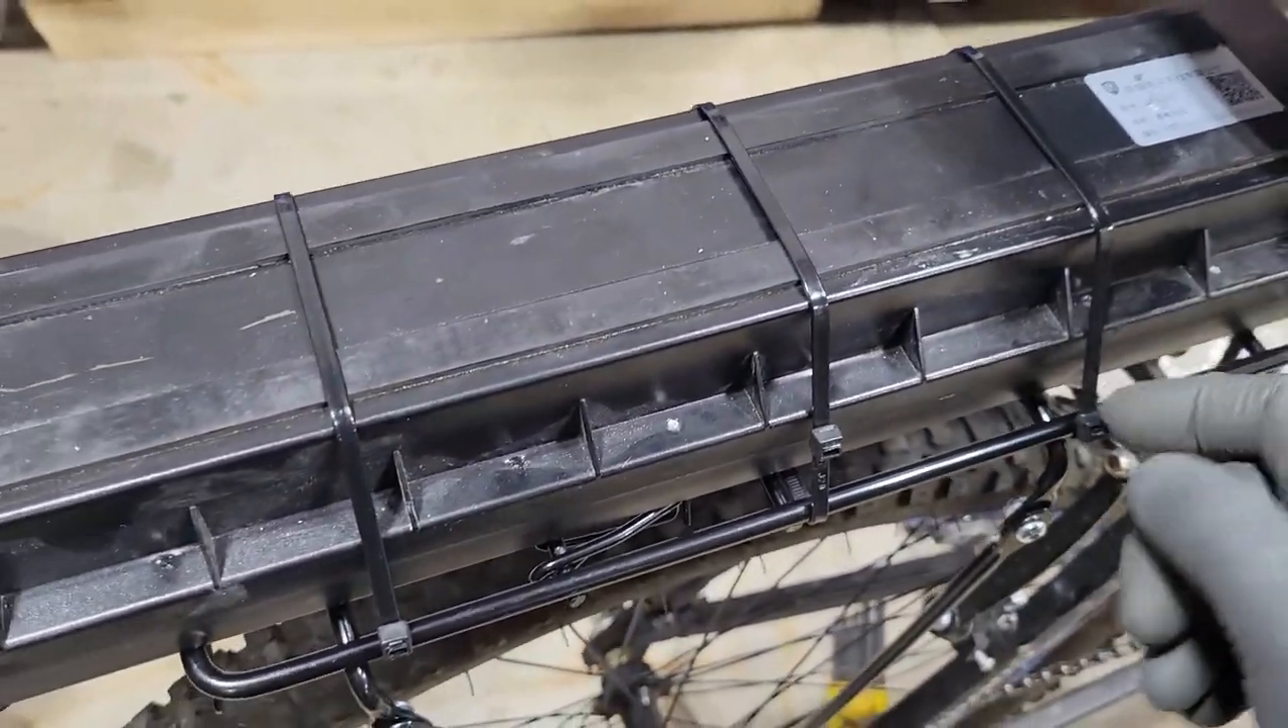So now we have the battery securely mounted with eight zip ties. We have two going across the rack and then one holding forward pressure on it.